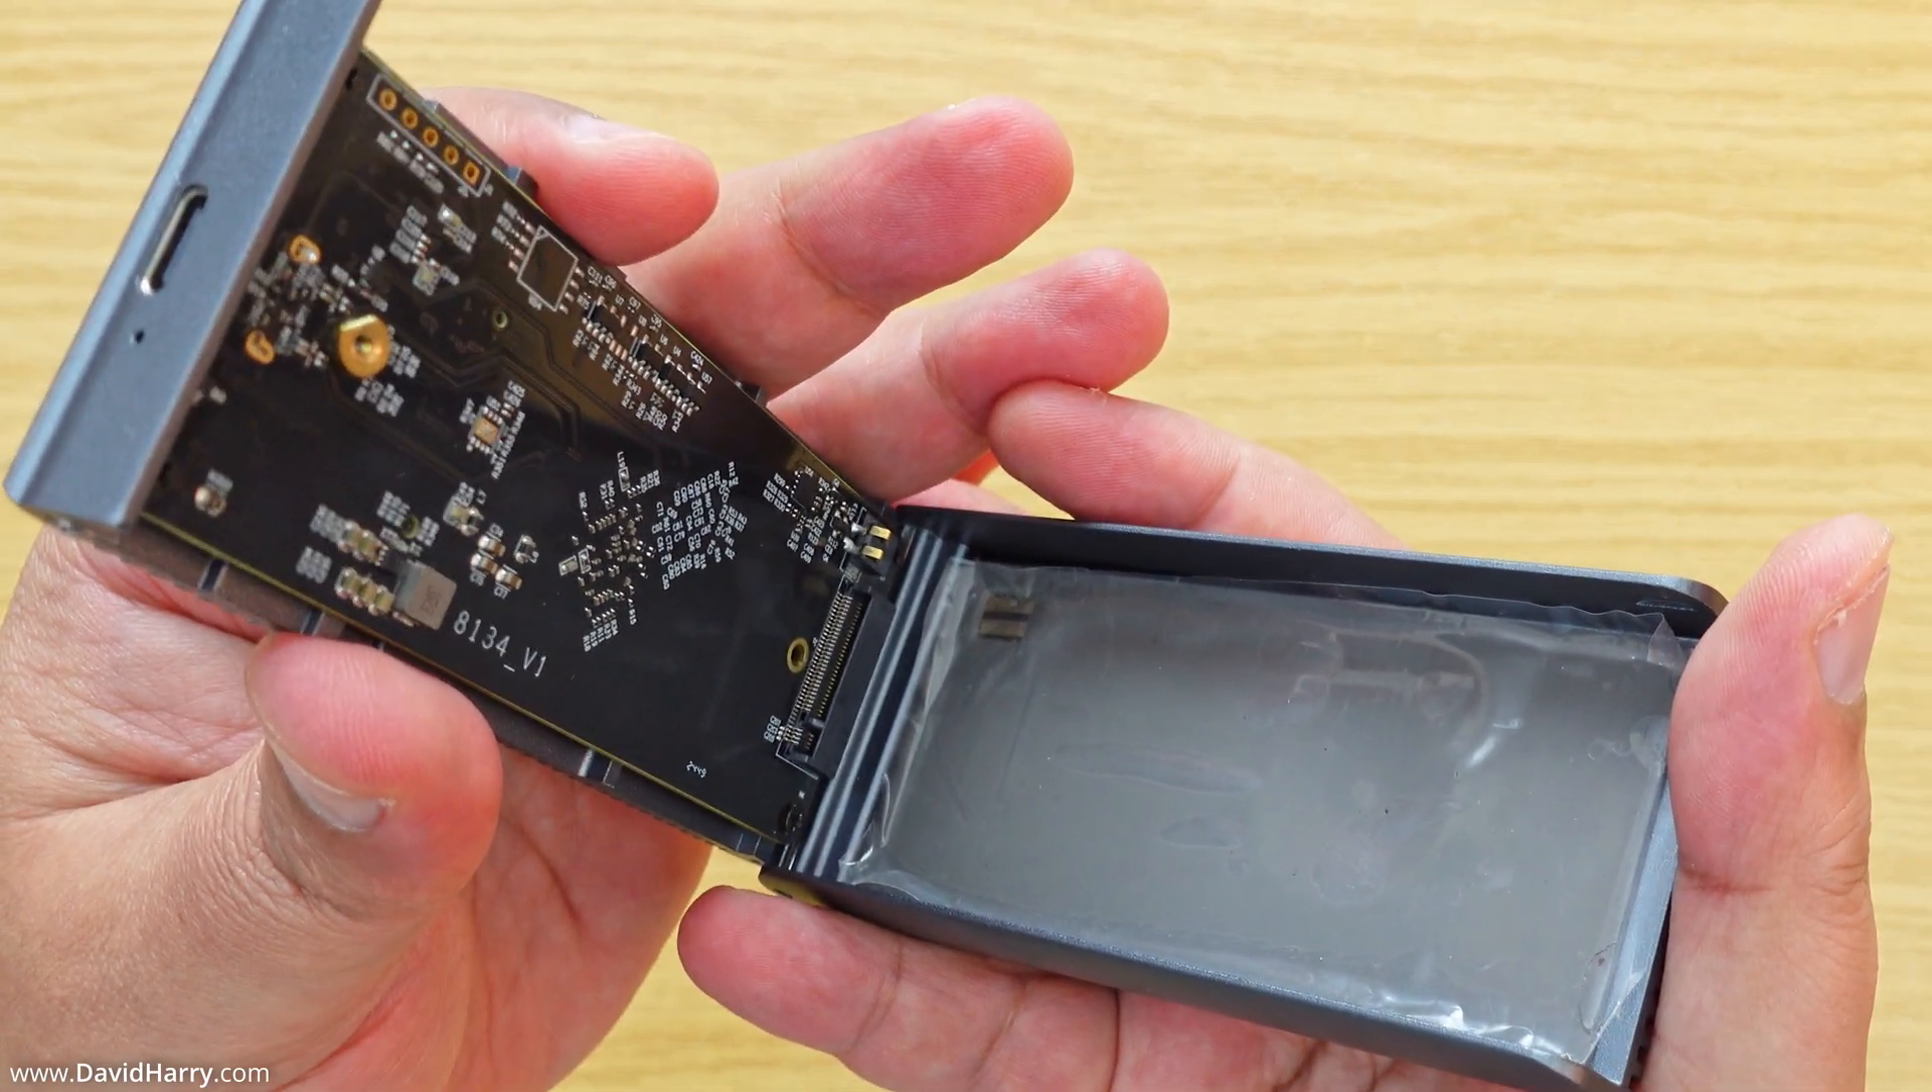Then we'll just use our thumb here and then we'll just pry it open so just push up a little bit and there we go there is the enclosure opened.